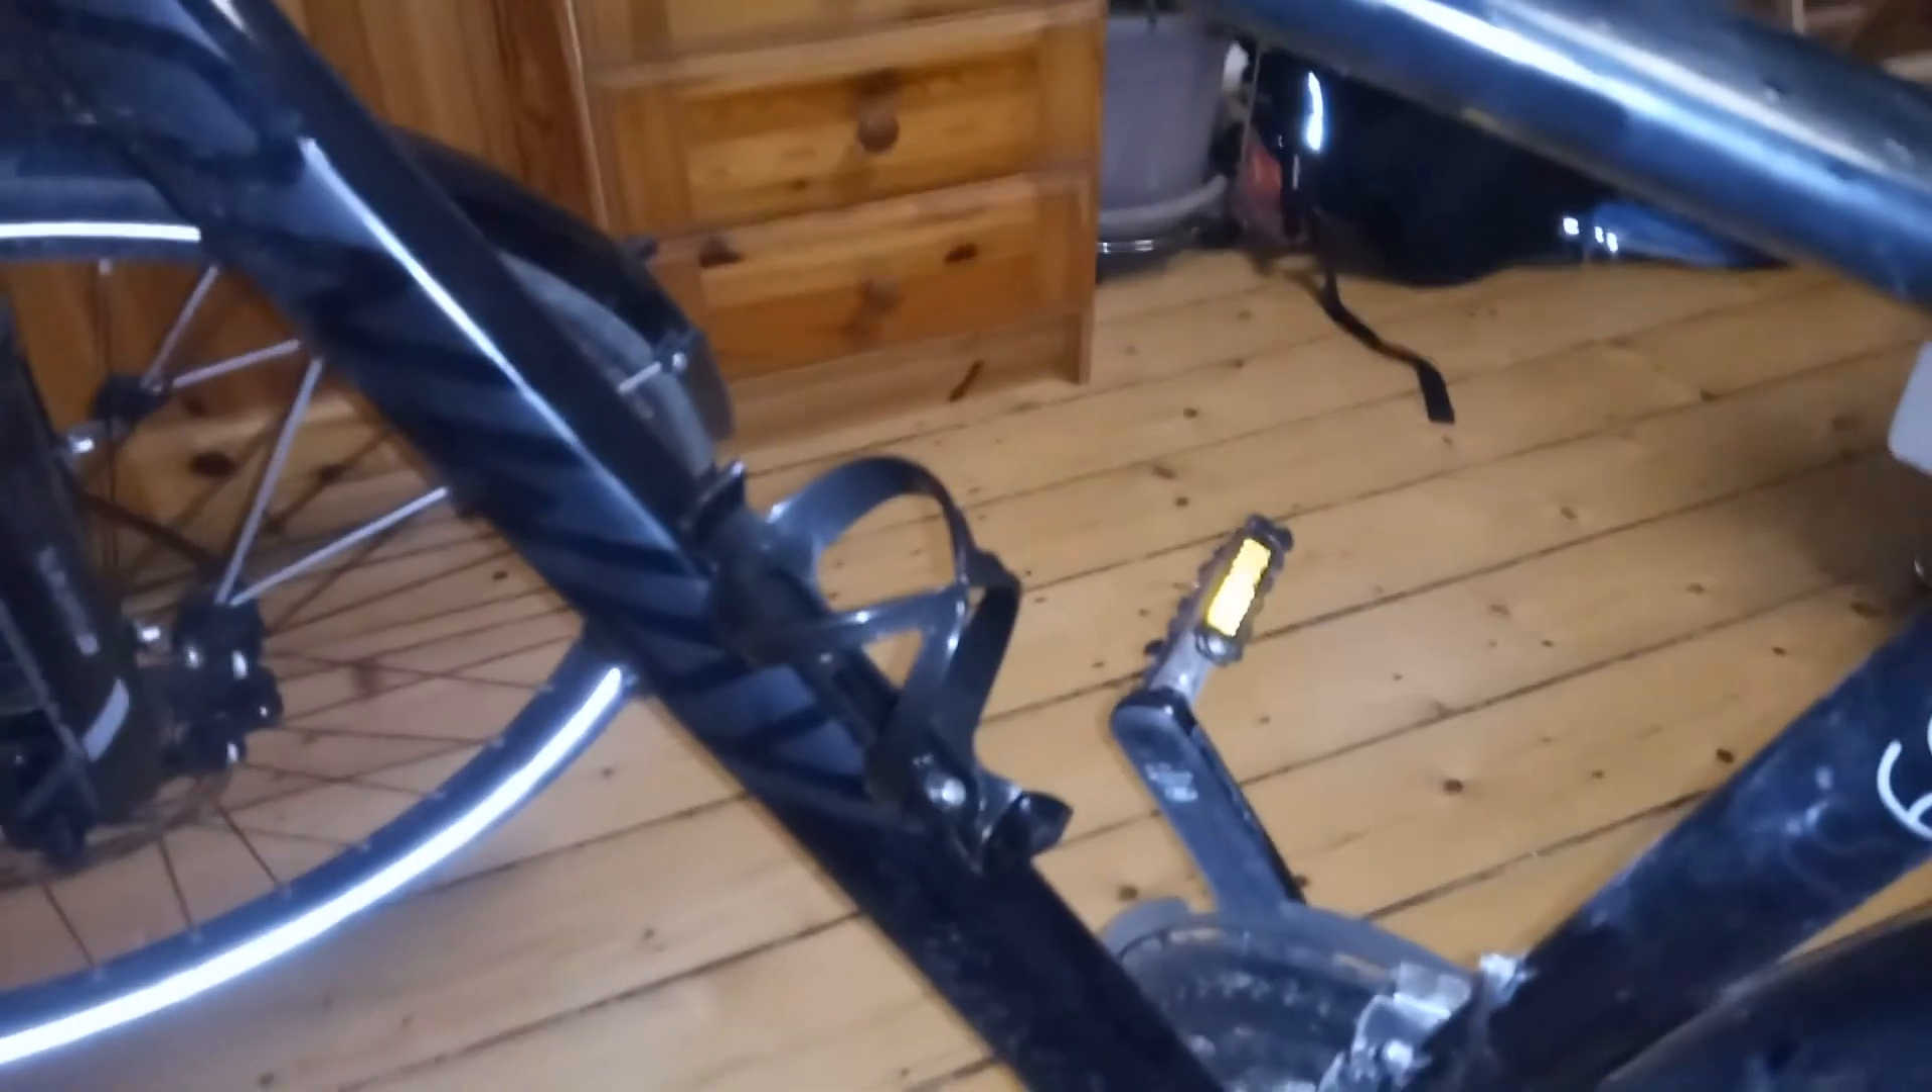Und damit ist die Flaschenhalterung montiert.